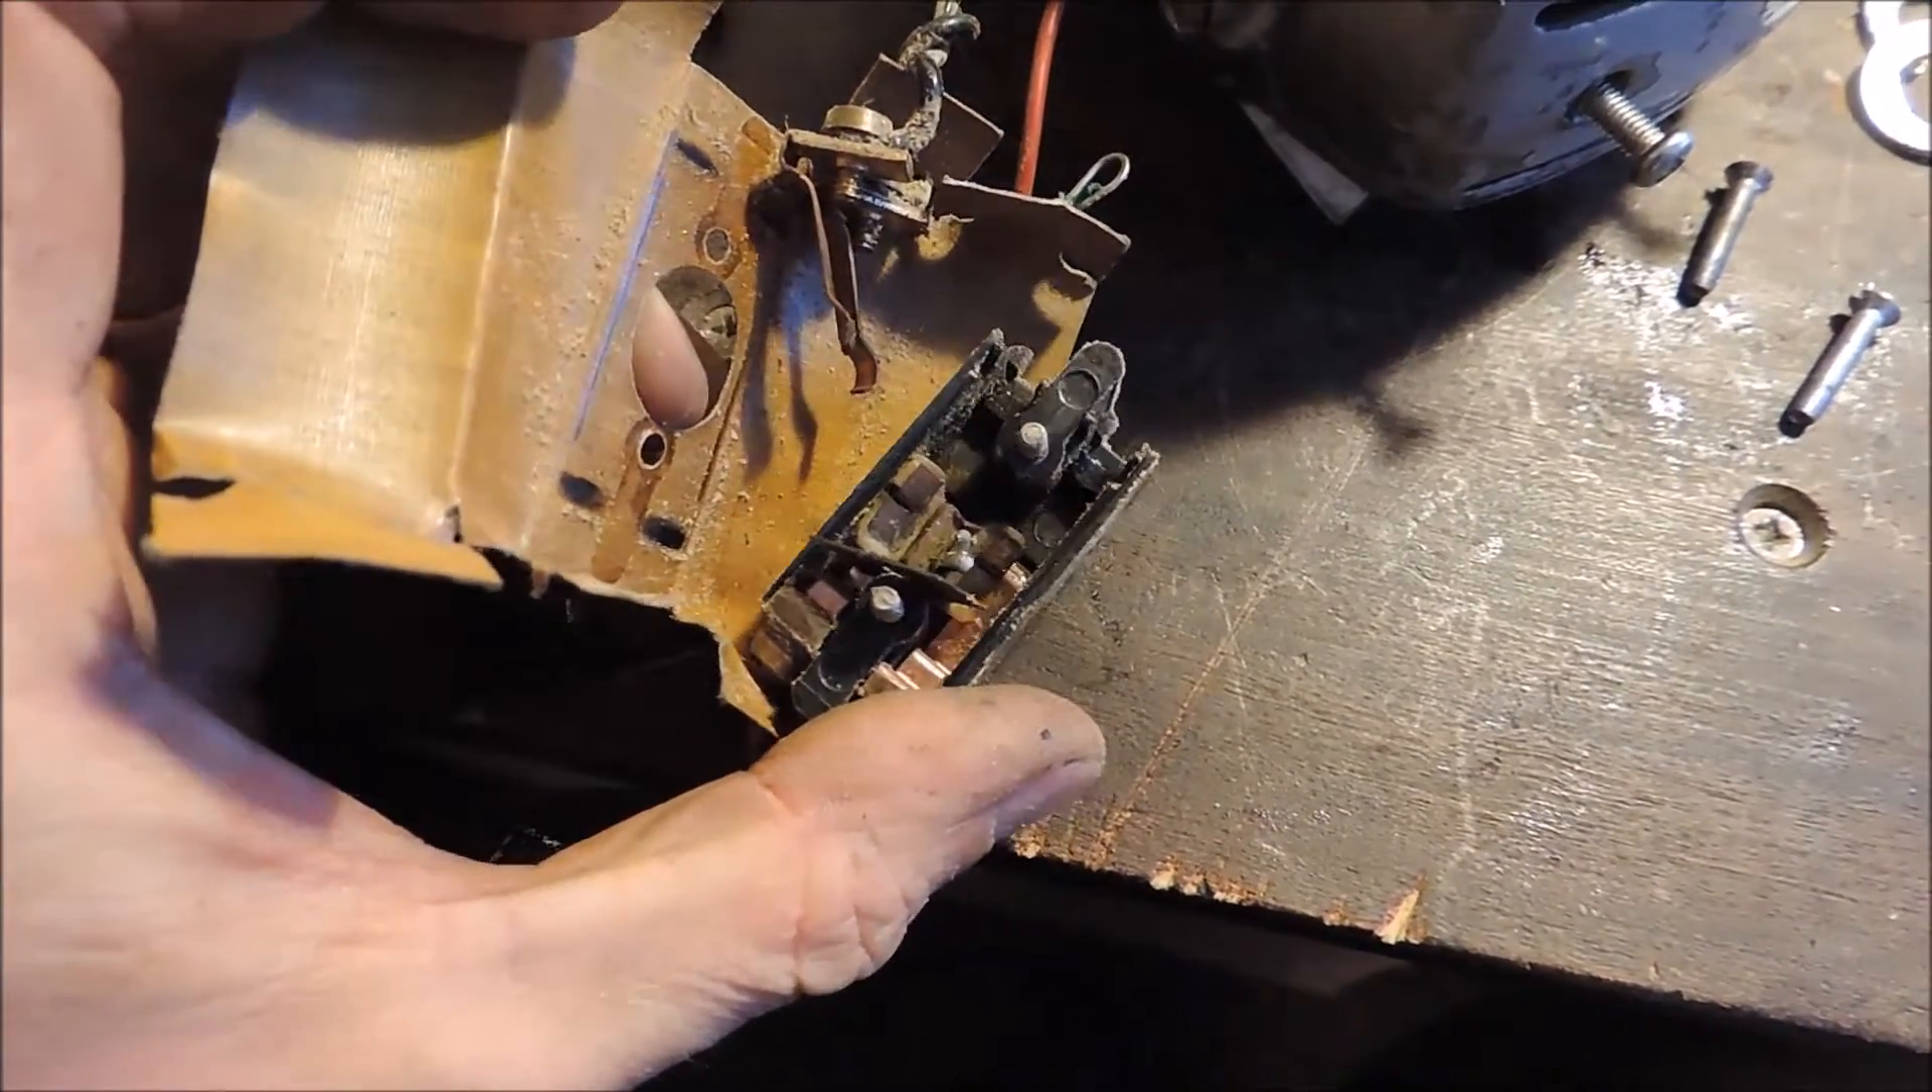So I've just taken the handle apart and notice underneath this huge device that is actually only a switch.